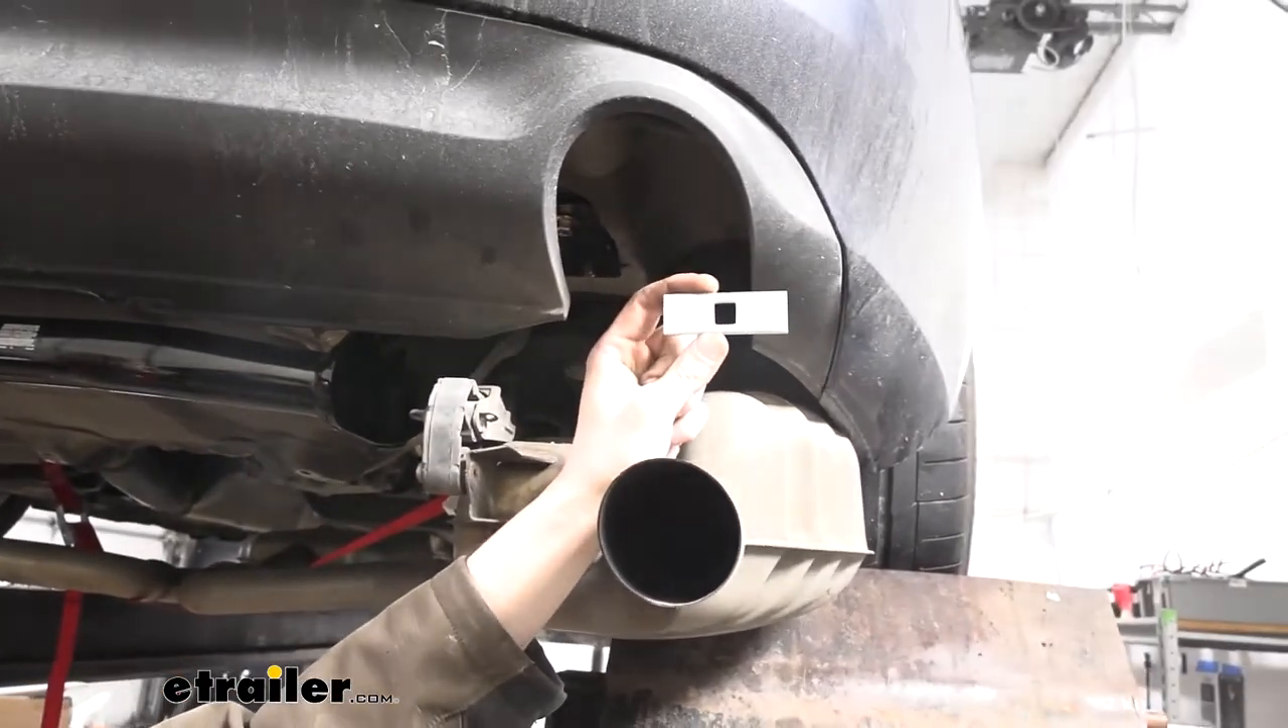There's a spacer this one here that we haven't used yet with the square hole in the center.